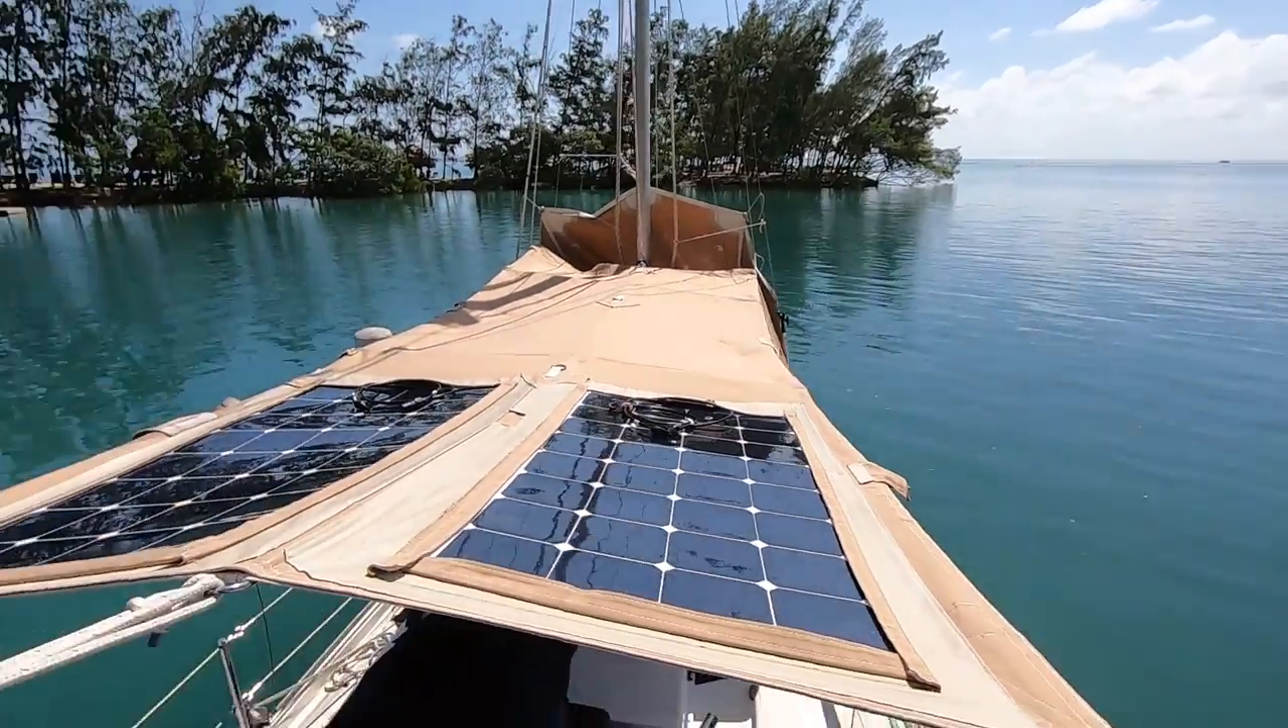So we got the solar panels up on the sun shade.